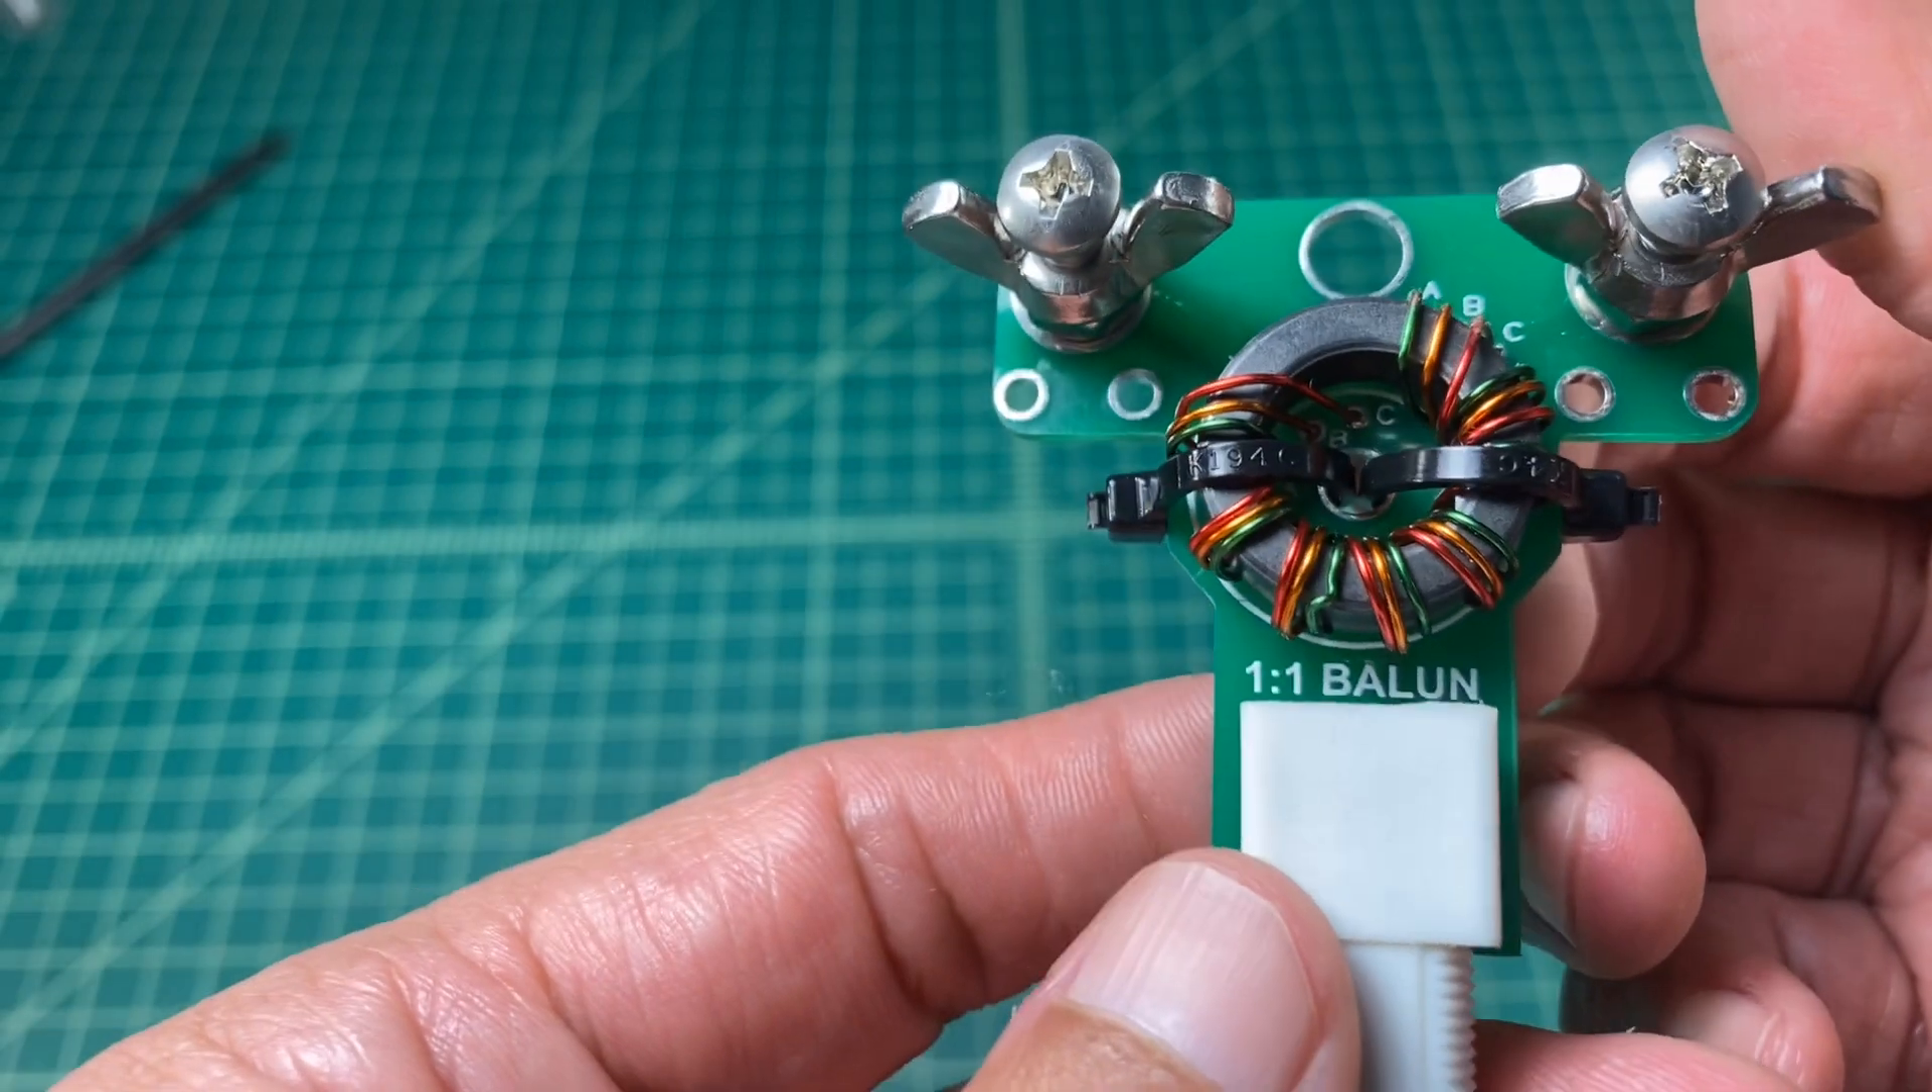And then we mounted the bolts and the wing nuts on there.